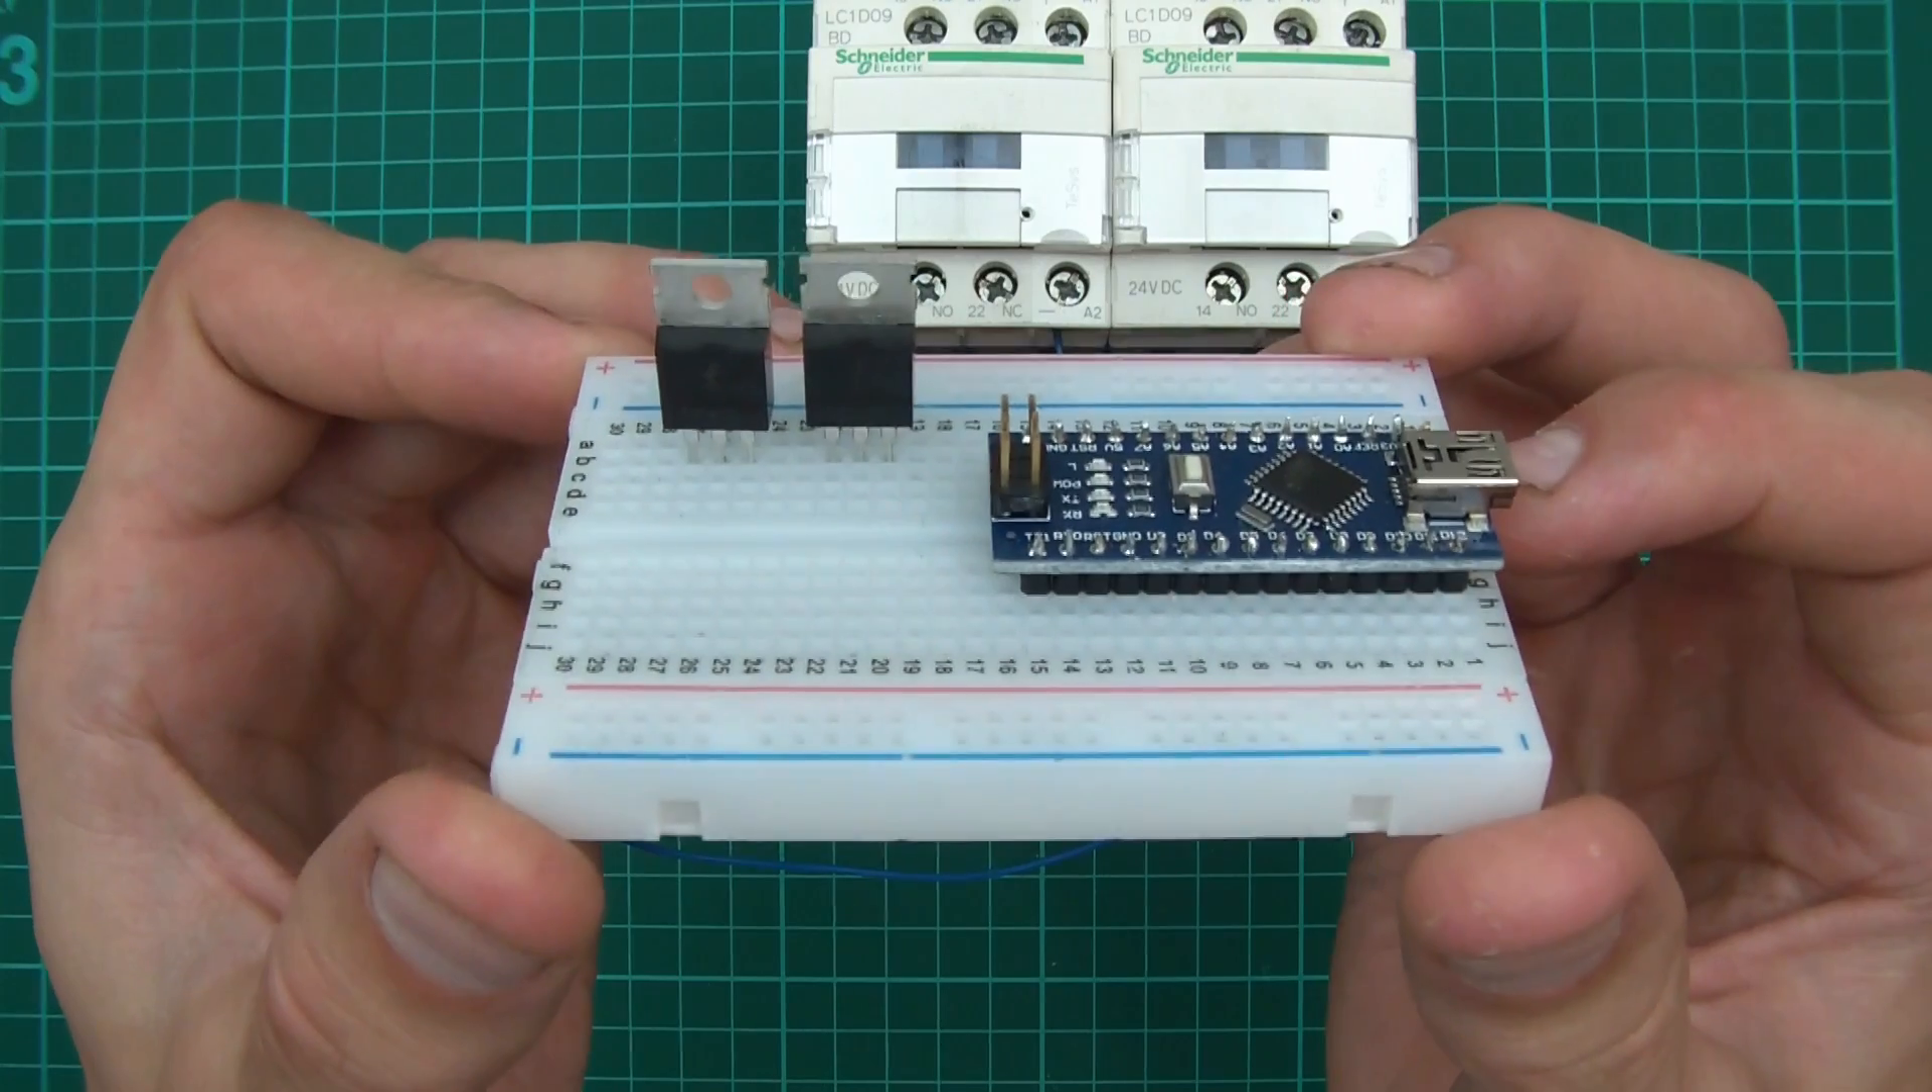So I've got the two transistors in place.